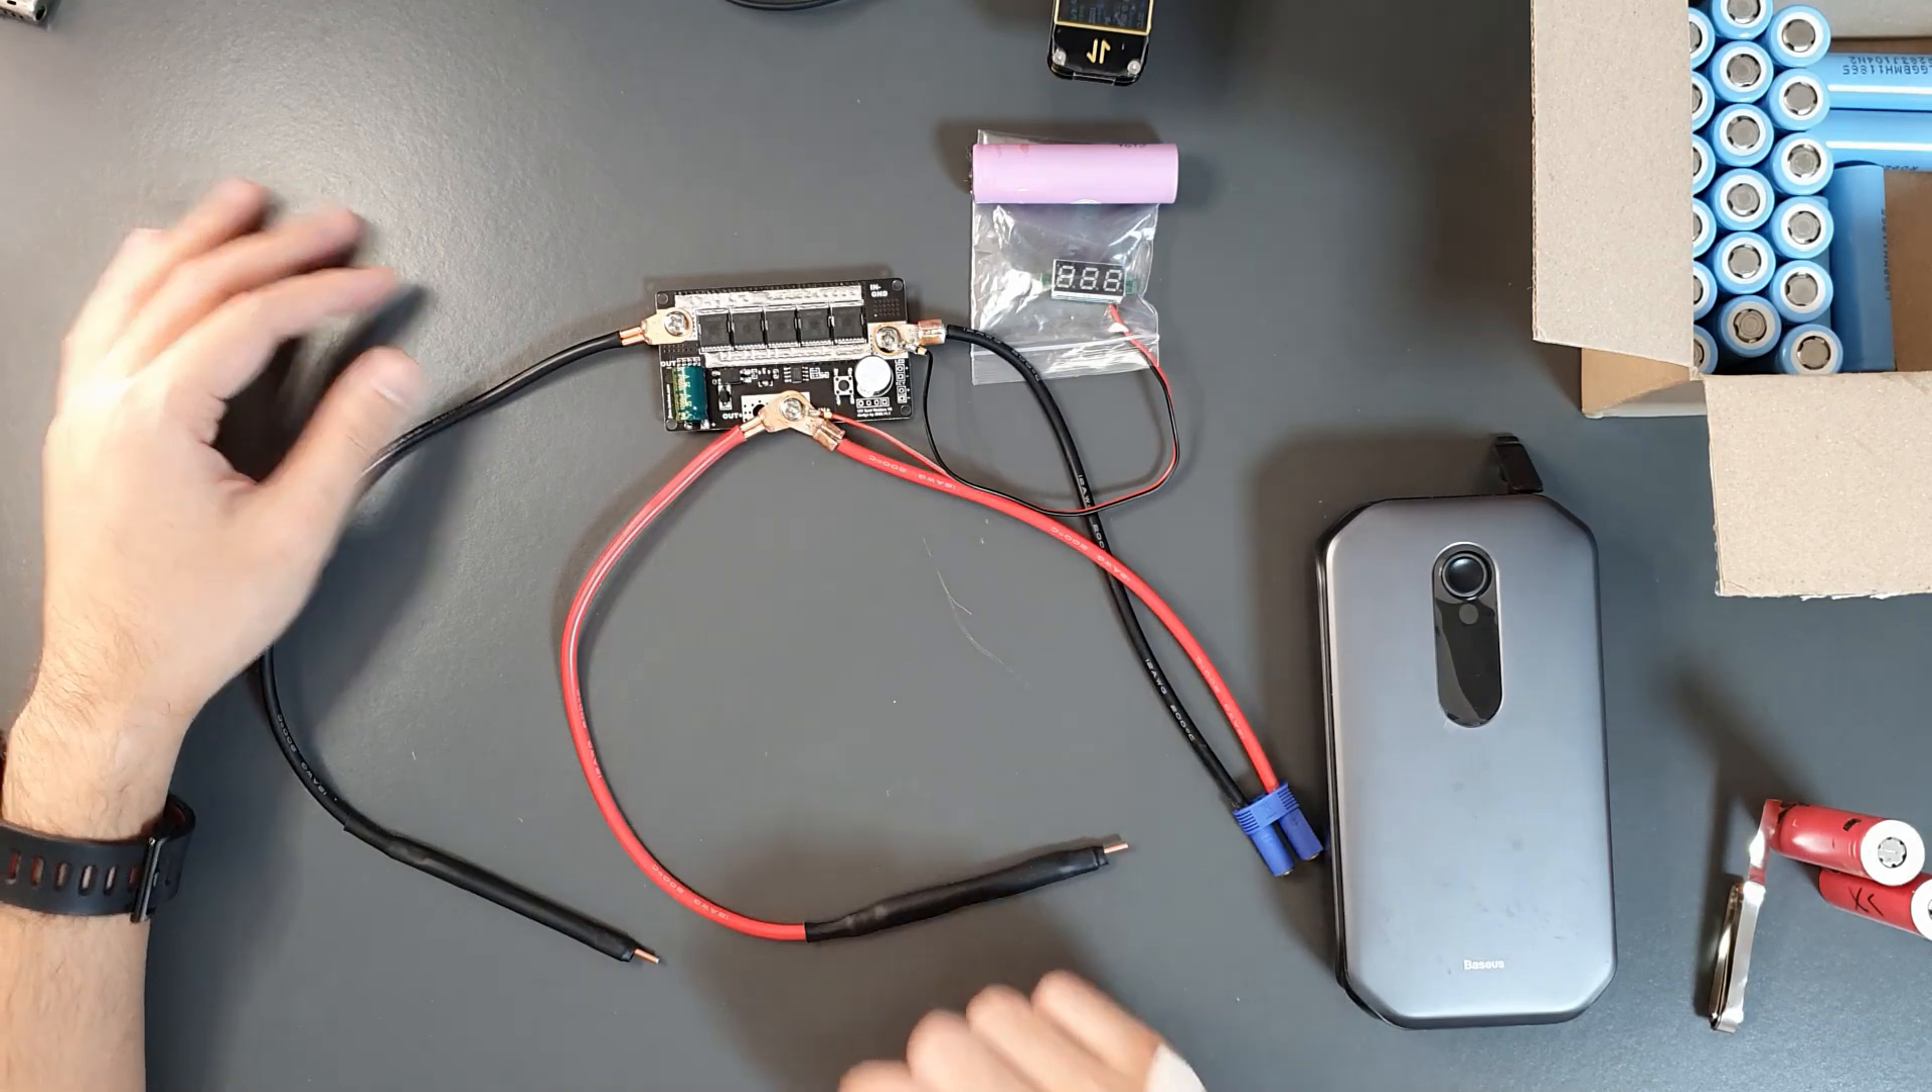I have now completed the assembly of the spot welder.